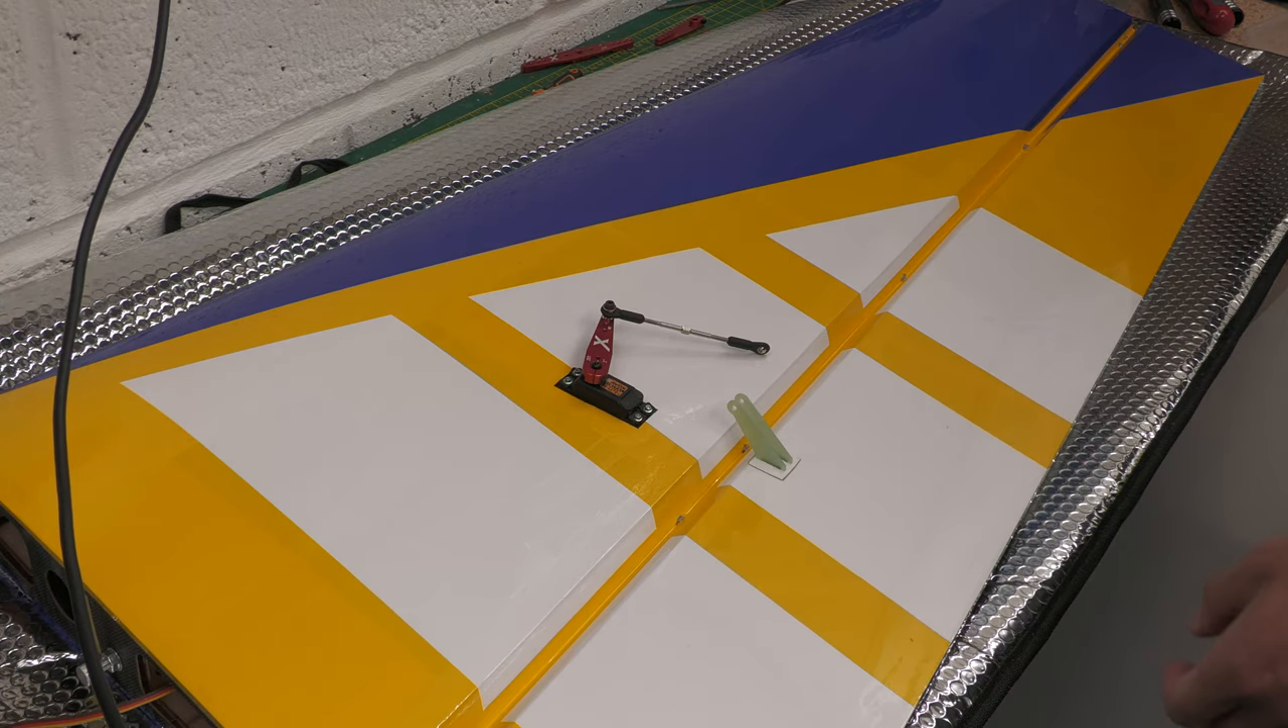All I've done to the wing is put servo in, mount the horn. I'll connect that up later on.